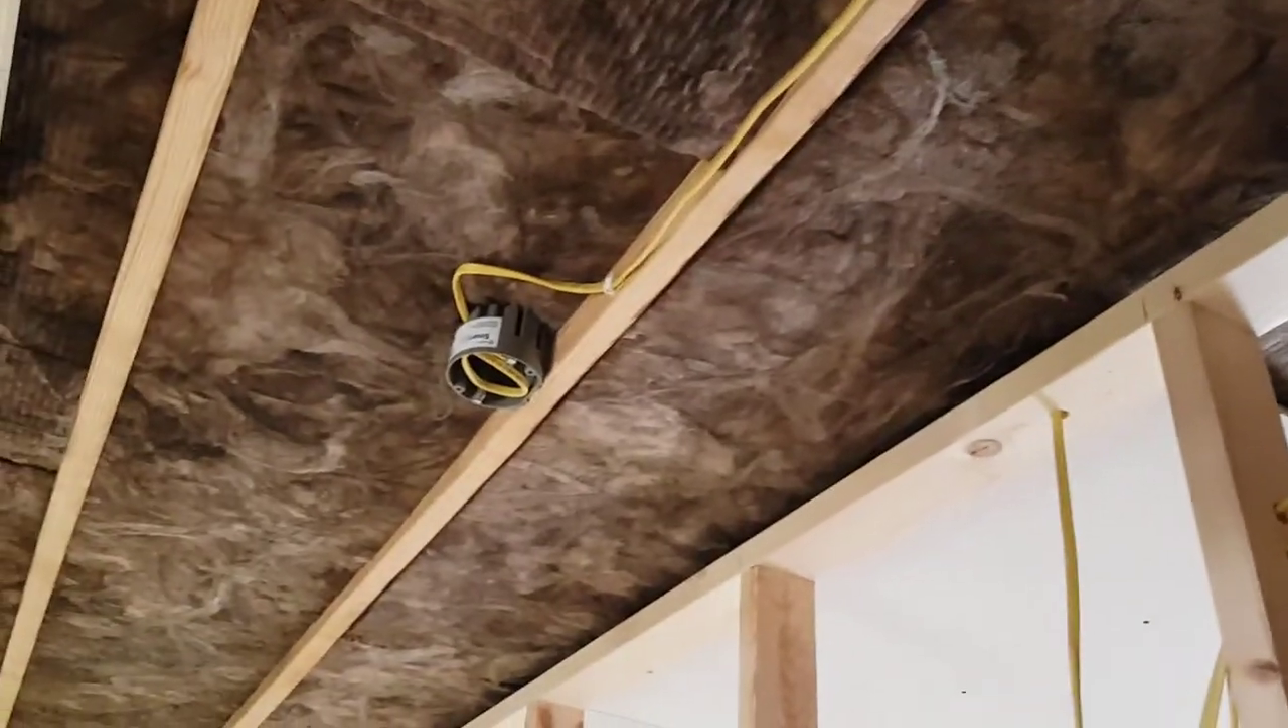I'm slowly starting to do the ceiling since I got the insulation up and then I'll be putting the insulation in the walls And putting up the sheetrock on the walls.